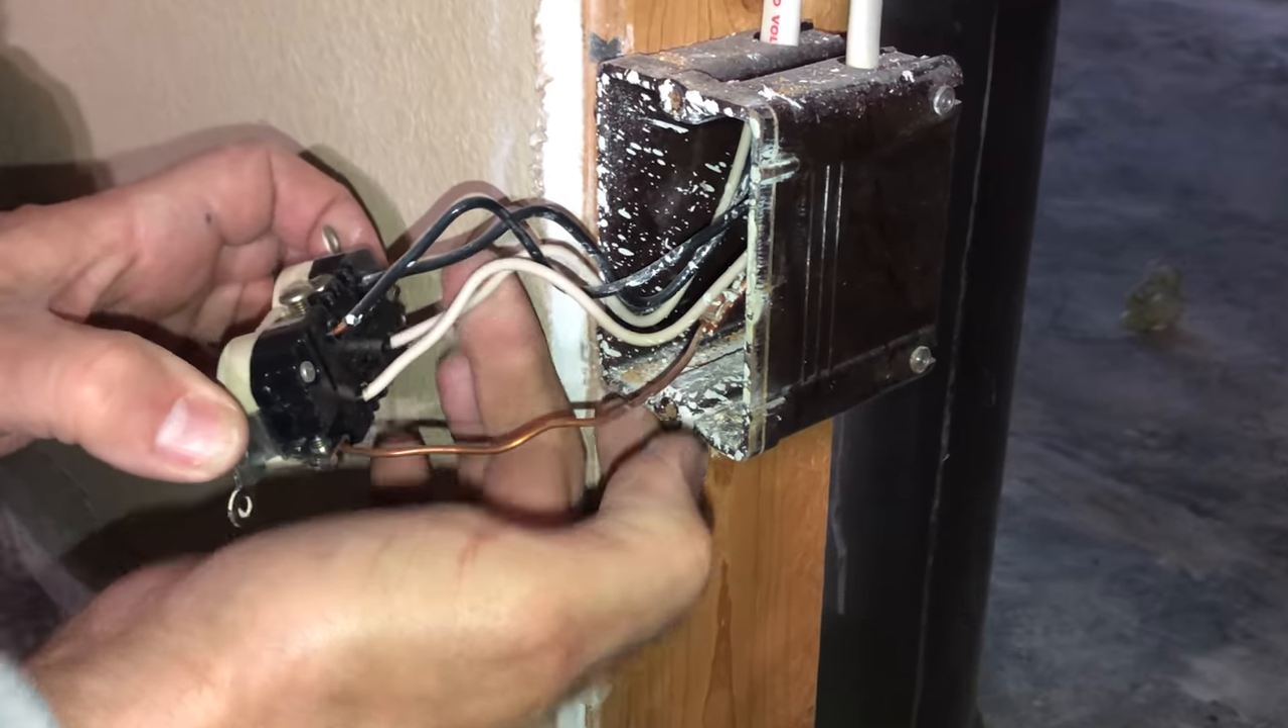So now the receptacle is removed from the box.